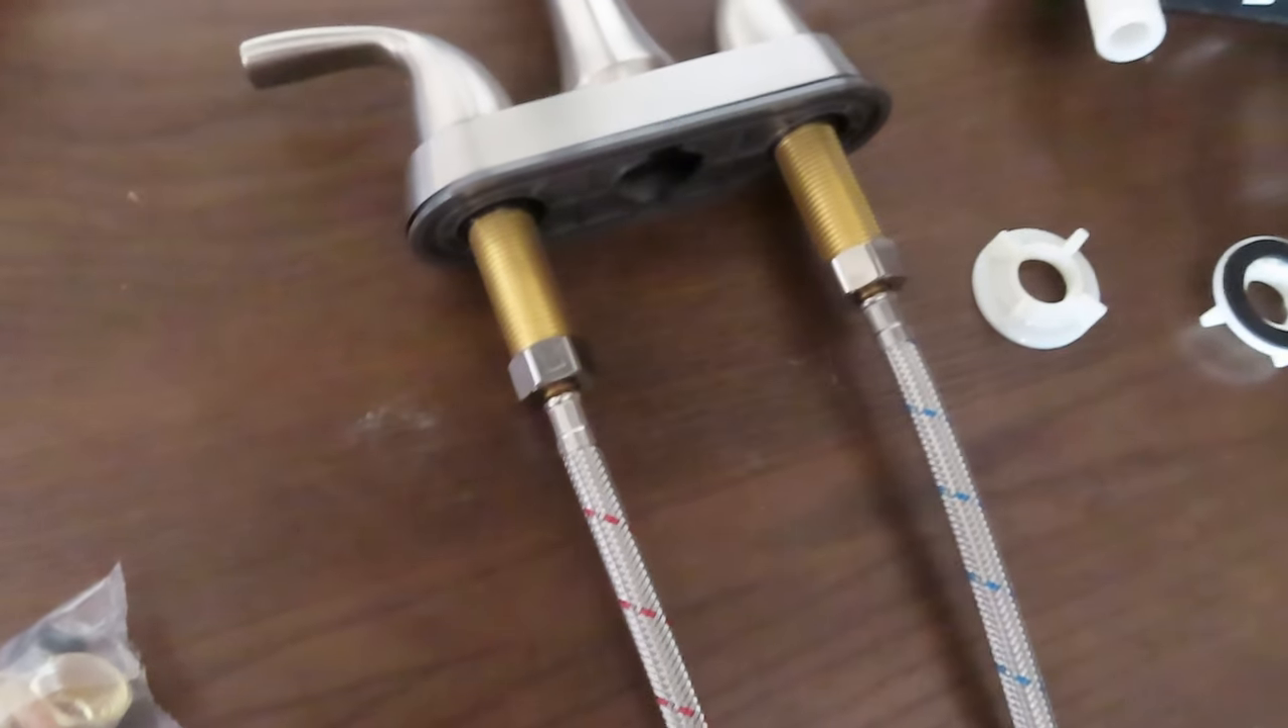So what I've done is I've gone ahead and installed the line on the faucet before I drop it in the sink.